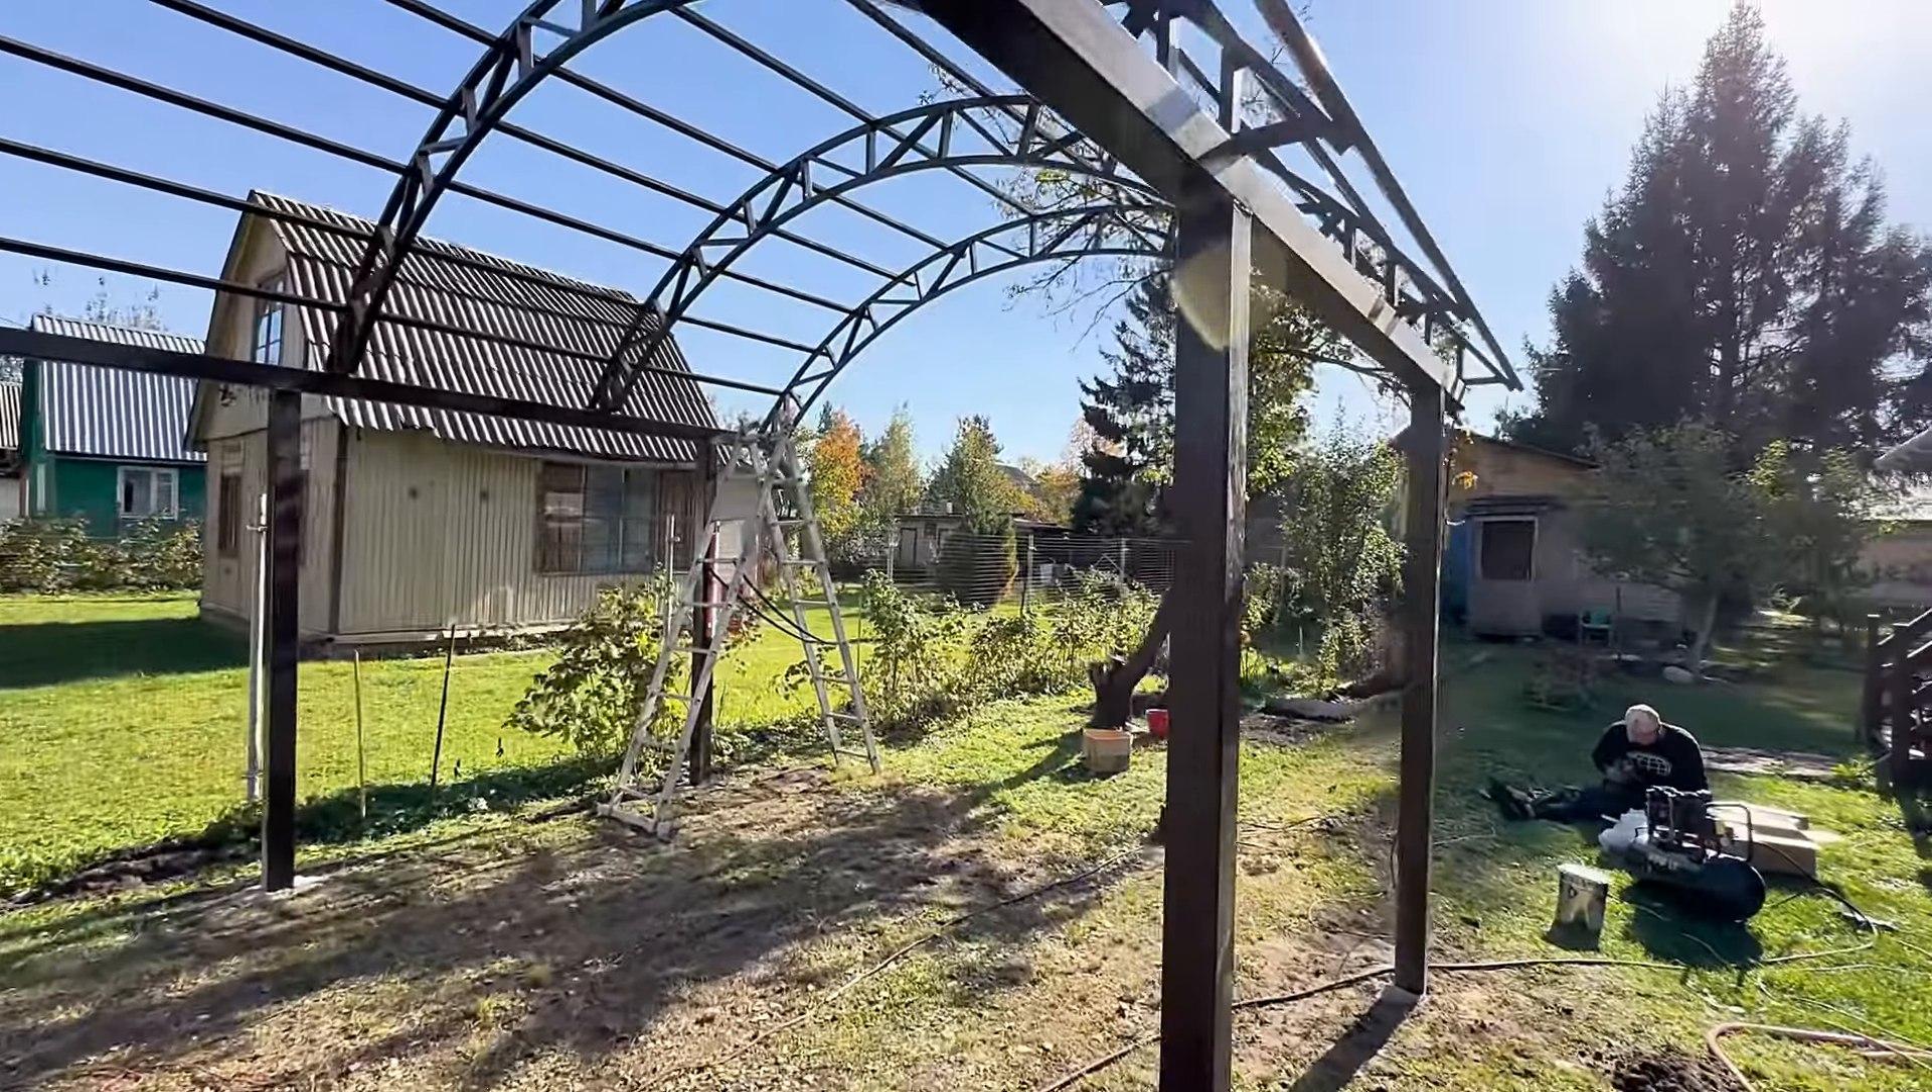Все, вся конструкция у нас собрана. Все набросили.